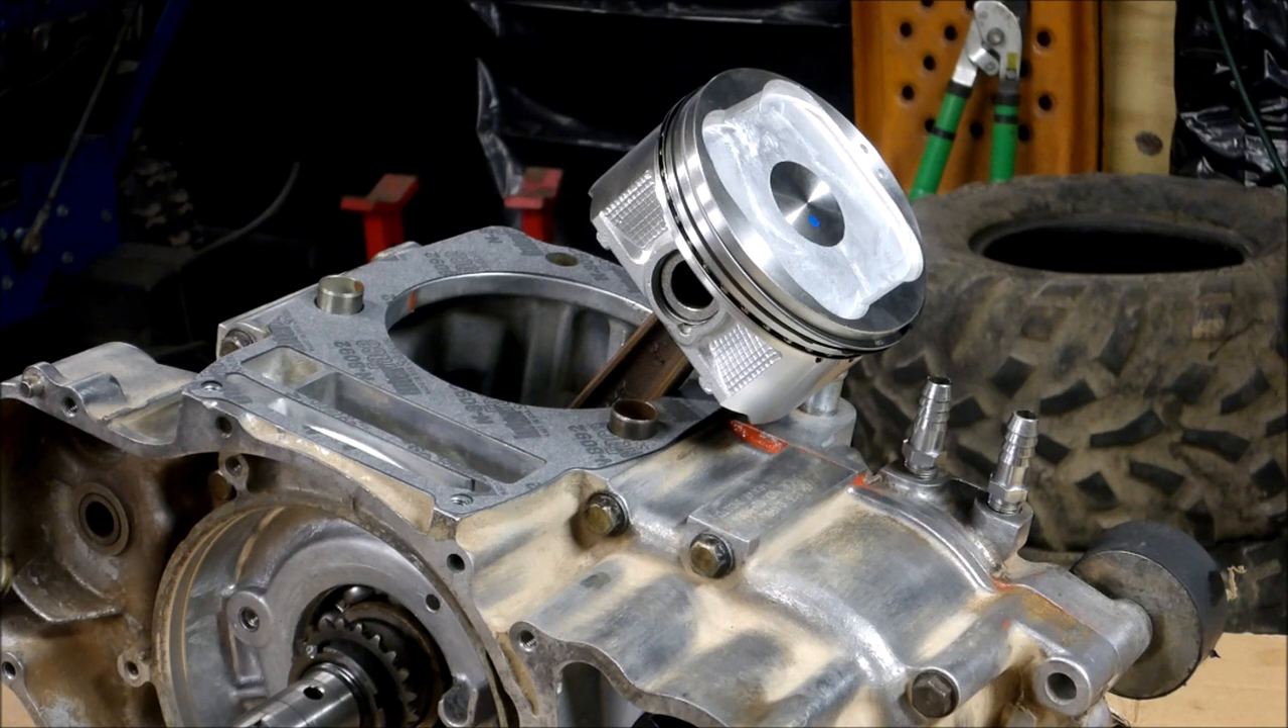There you have it. One assembled bottom end on a 500. All right.